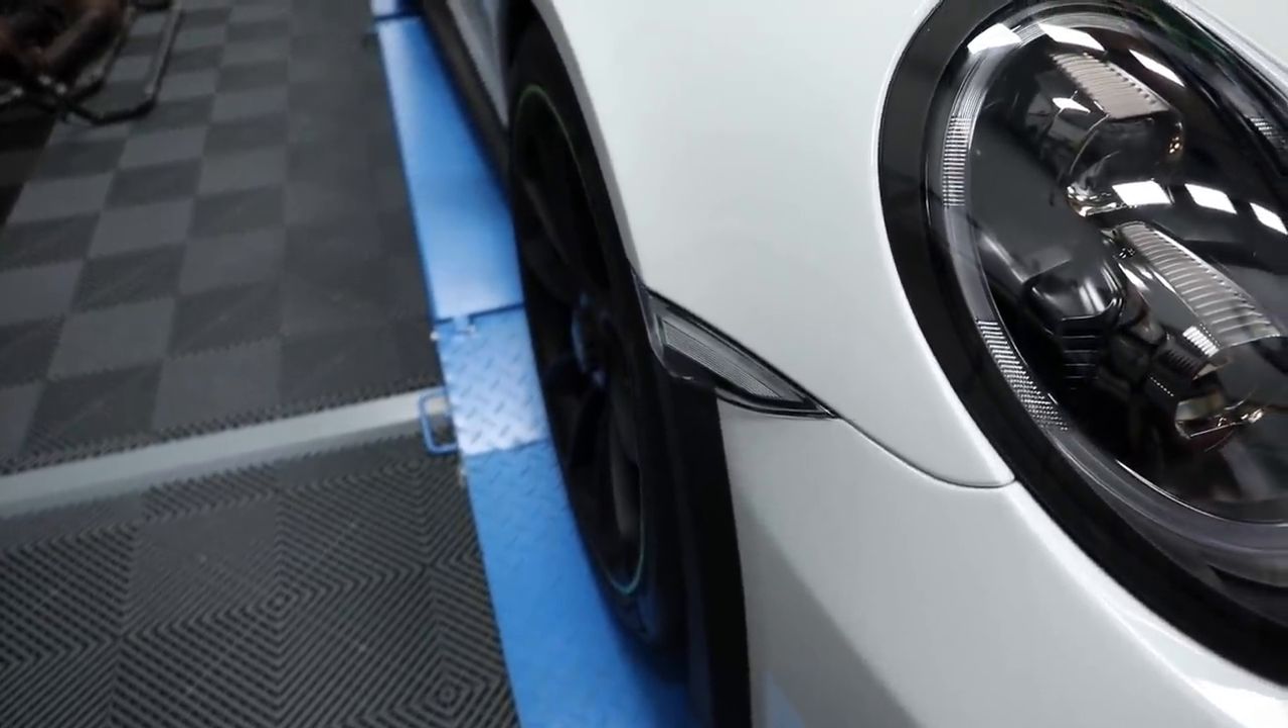As you can see the RS, I already put my clear side markers on, got that done.